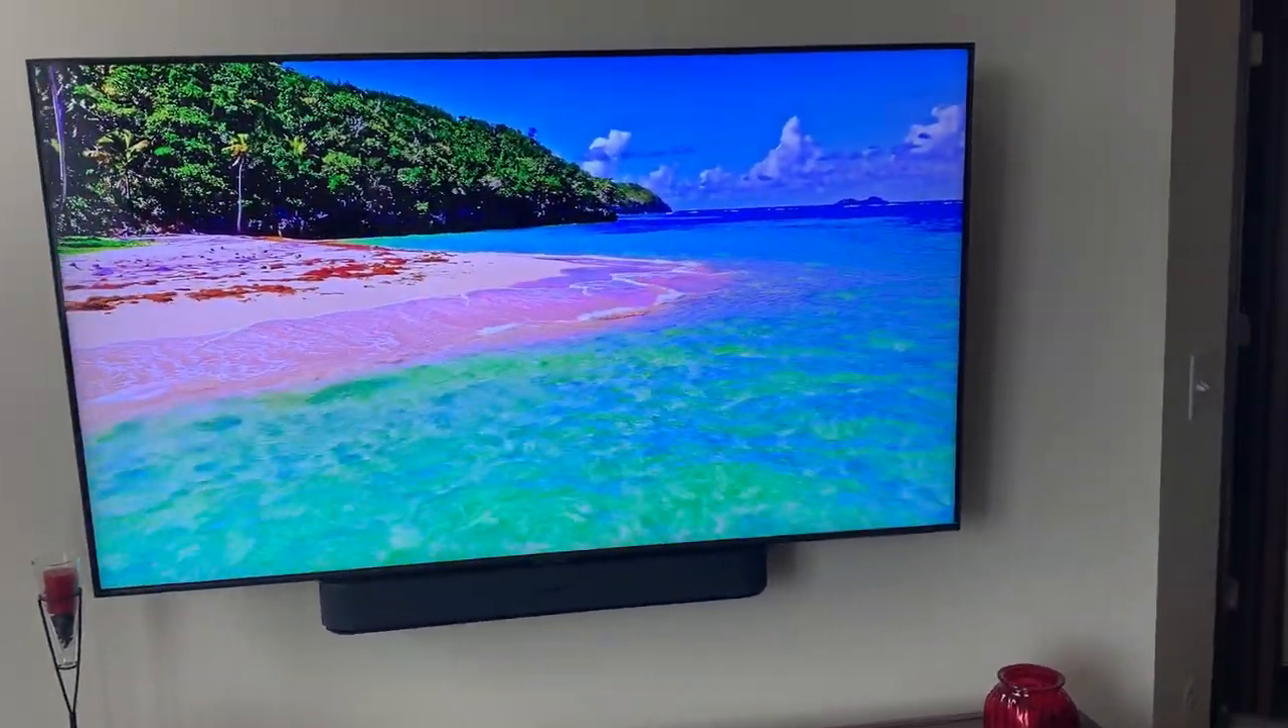Okay, so the sound bar is installed and ready to go.